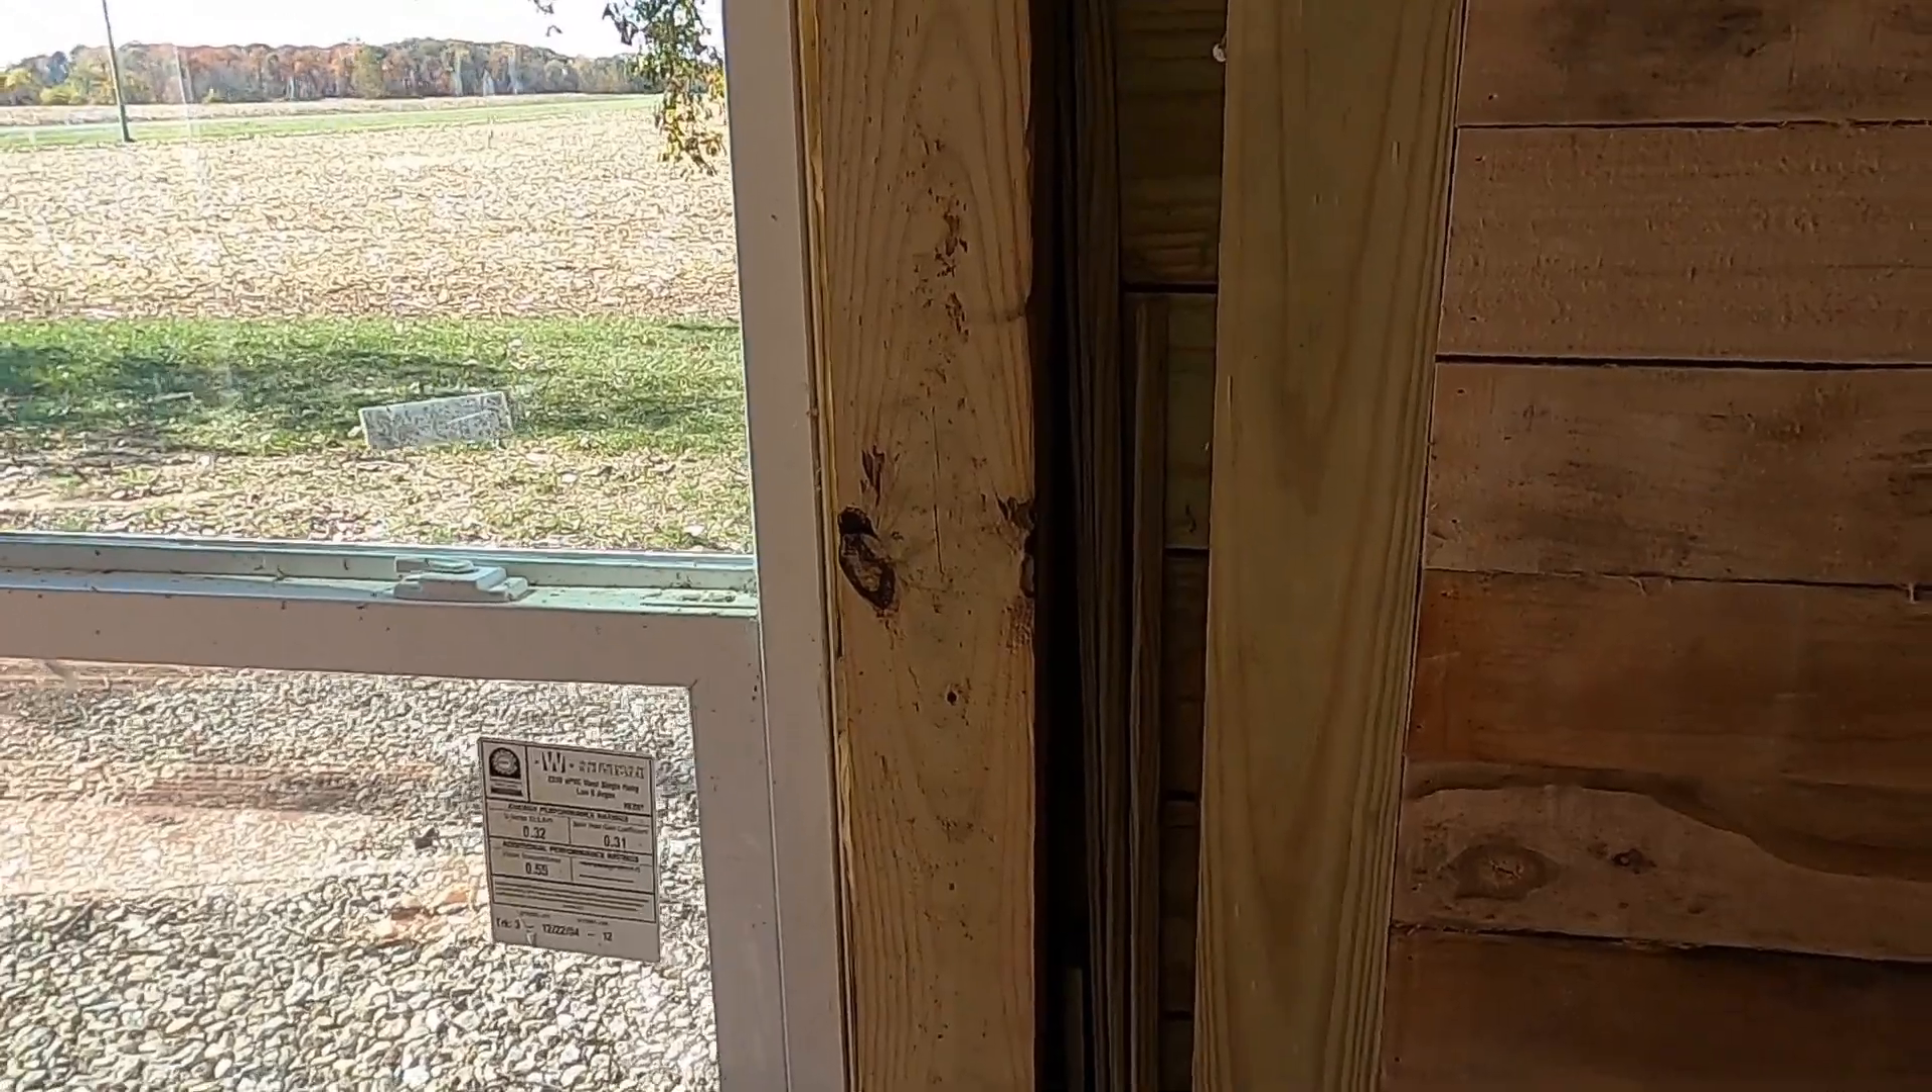I've got a little bit of something going on here between these two four by fours this gap here.